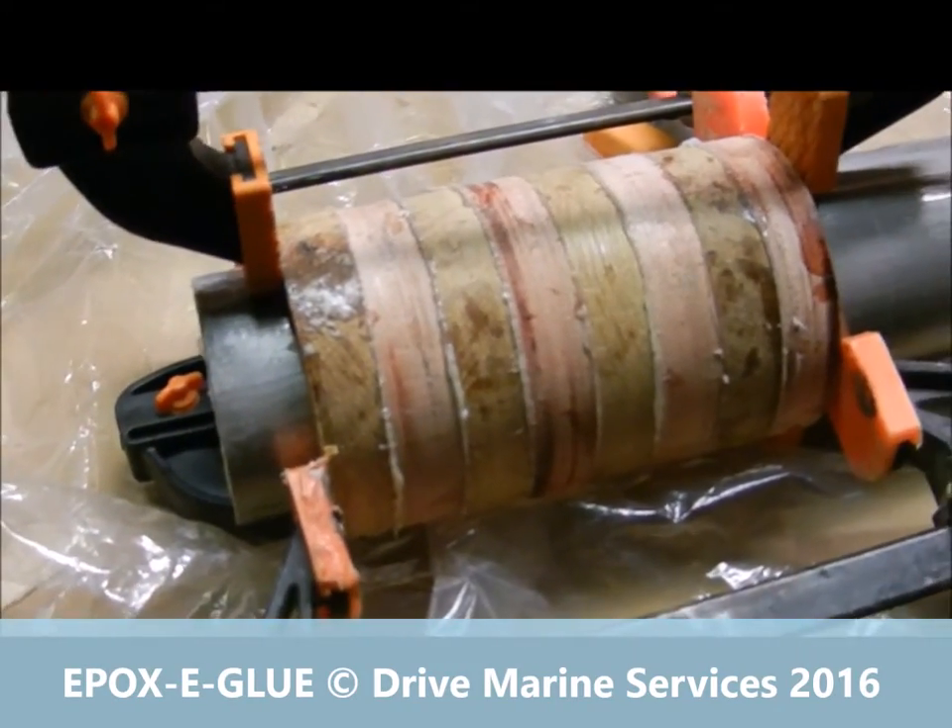We've put the epoxy glue on the rings and they're now all in place.